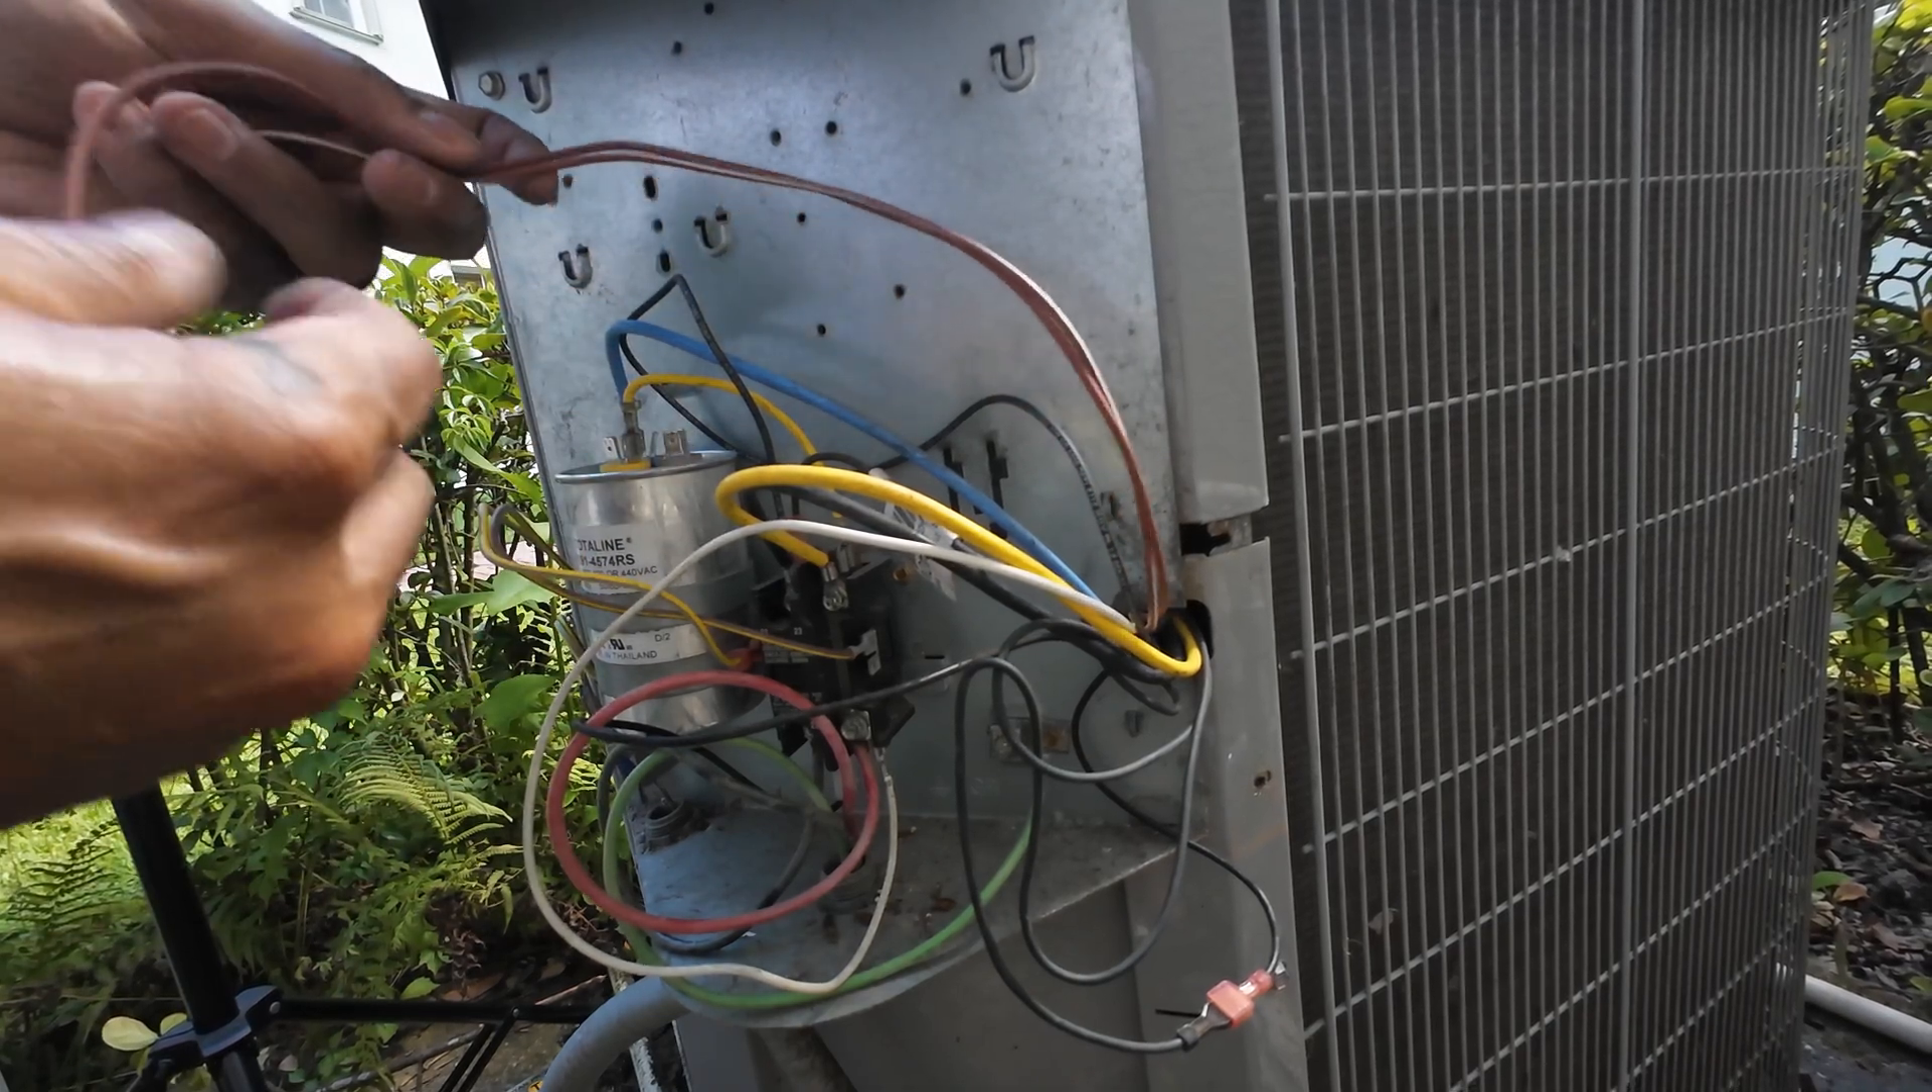Connect the white to where the yellow was connected to, and now all I need to do is connect the brown wire to my capacitor here, which will control the fan.